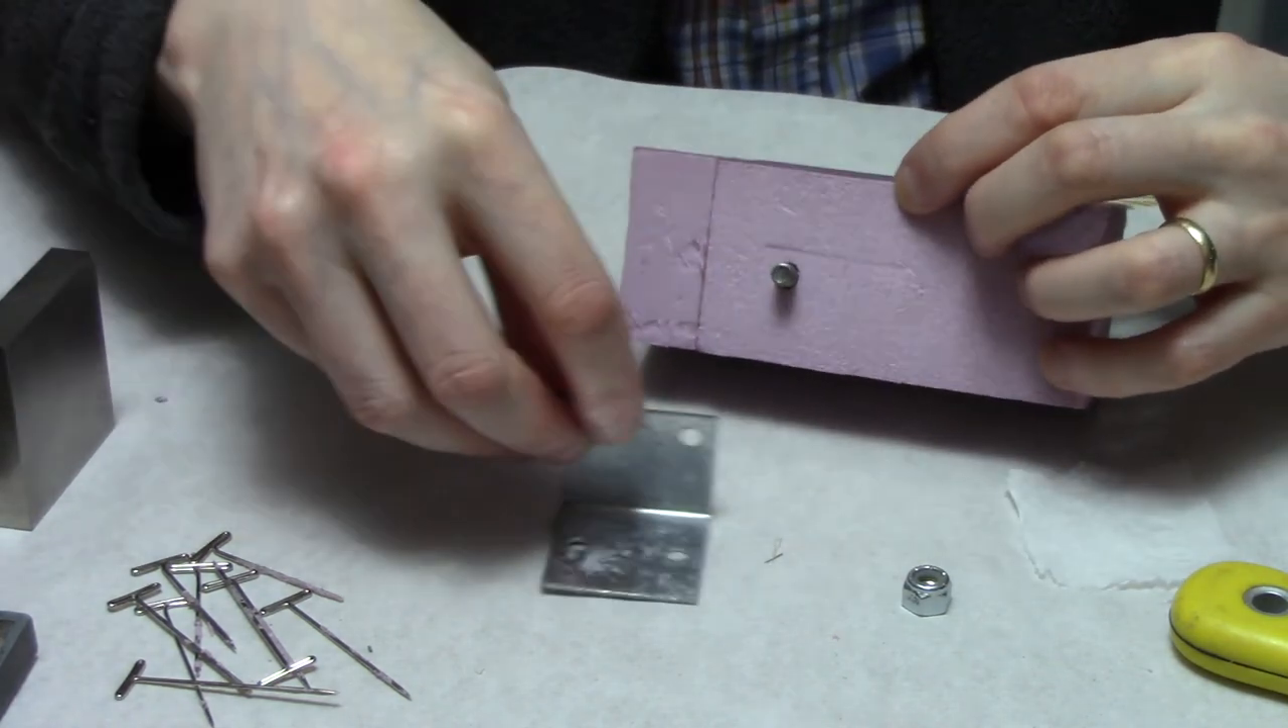So, as you can see, I just drilled an eighth inch hole and then screwed in to the side the bolt.